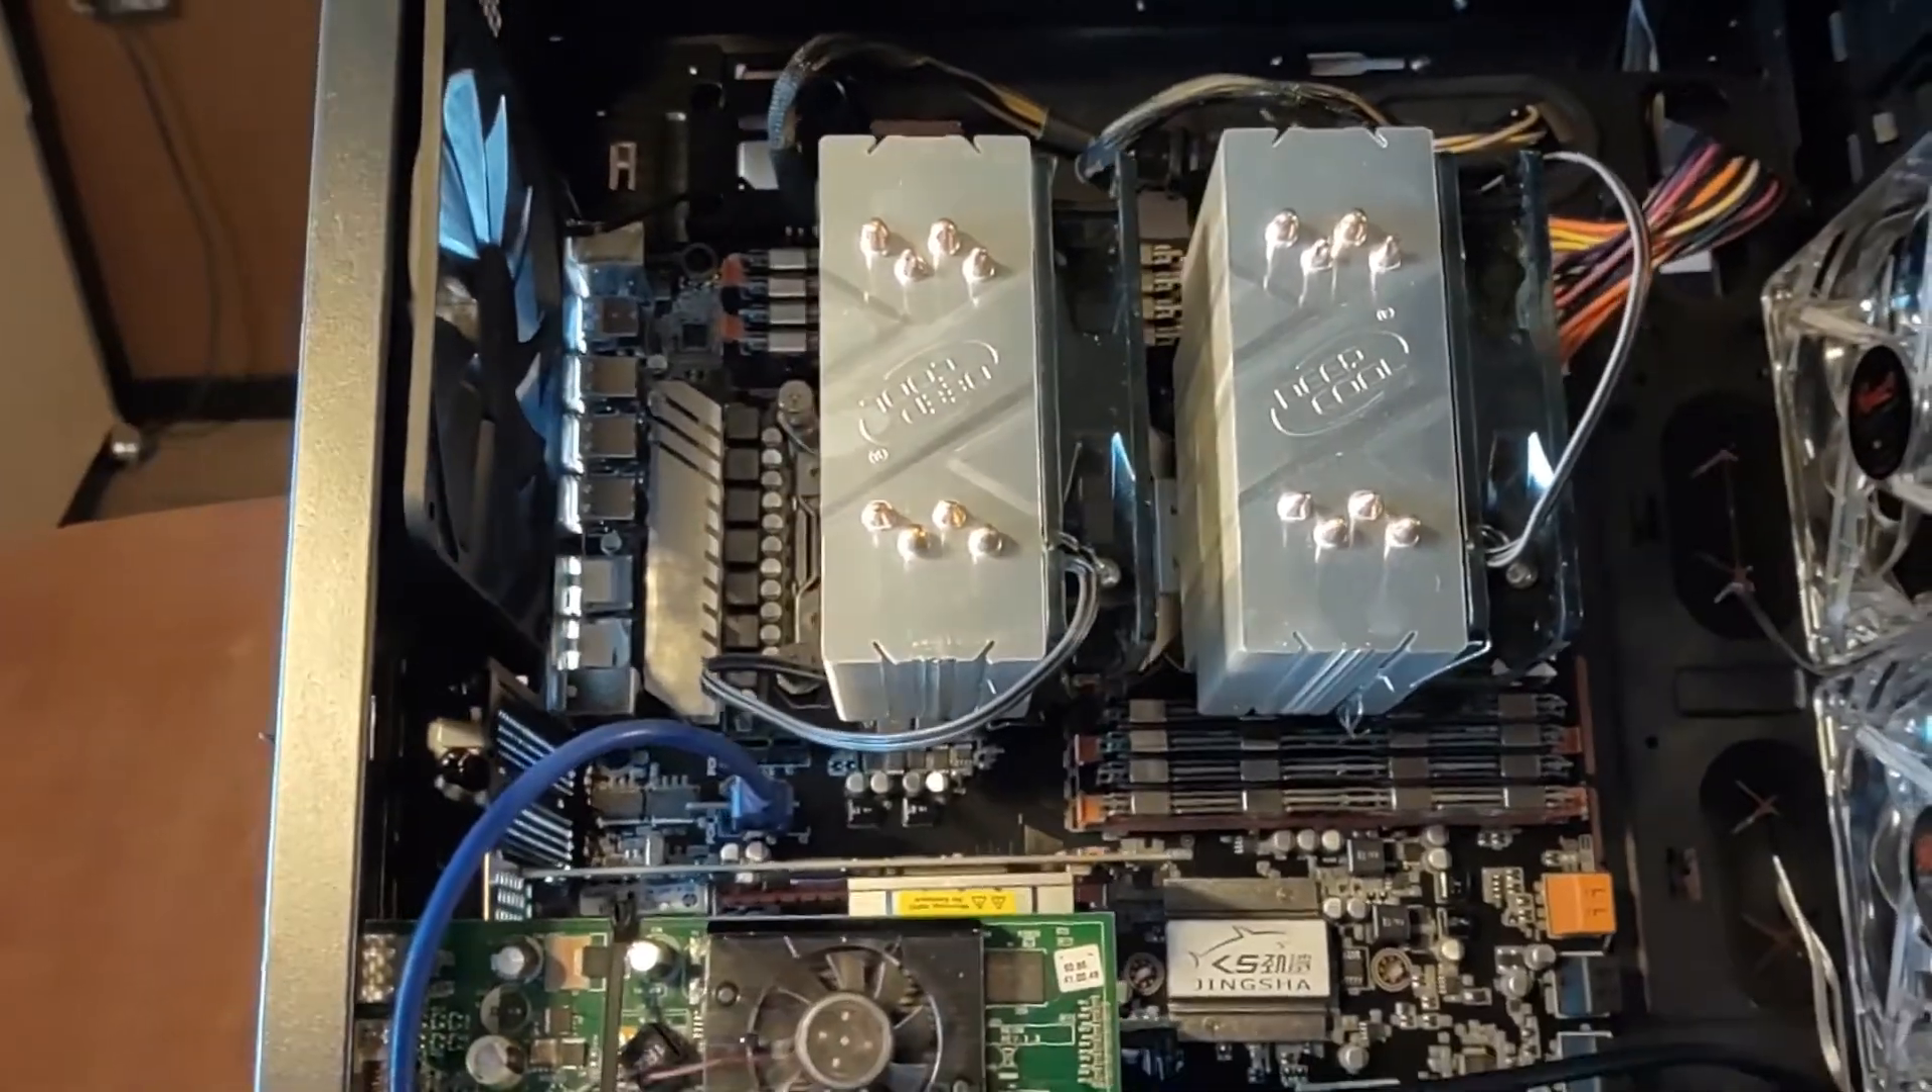We've got our the deep cool coolers mounted to the processors.